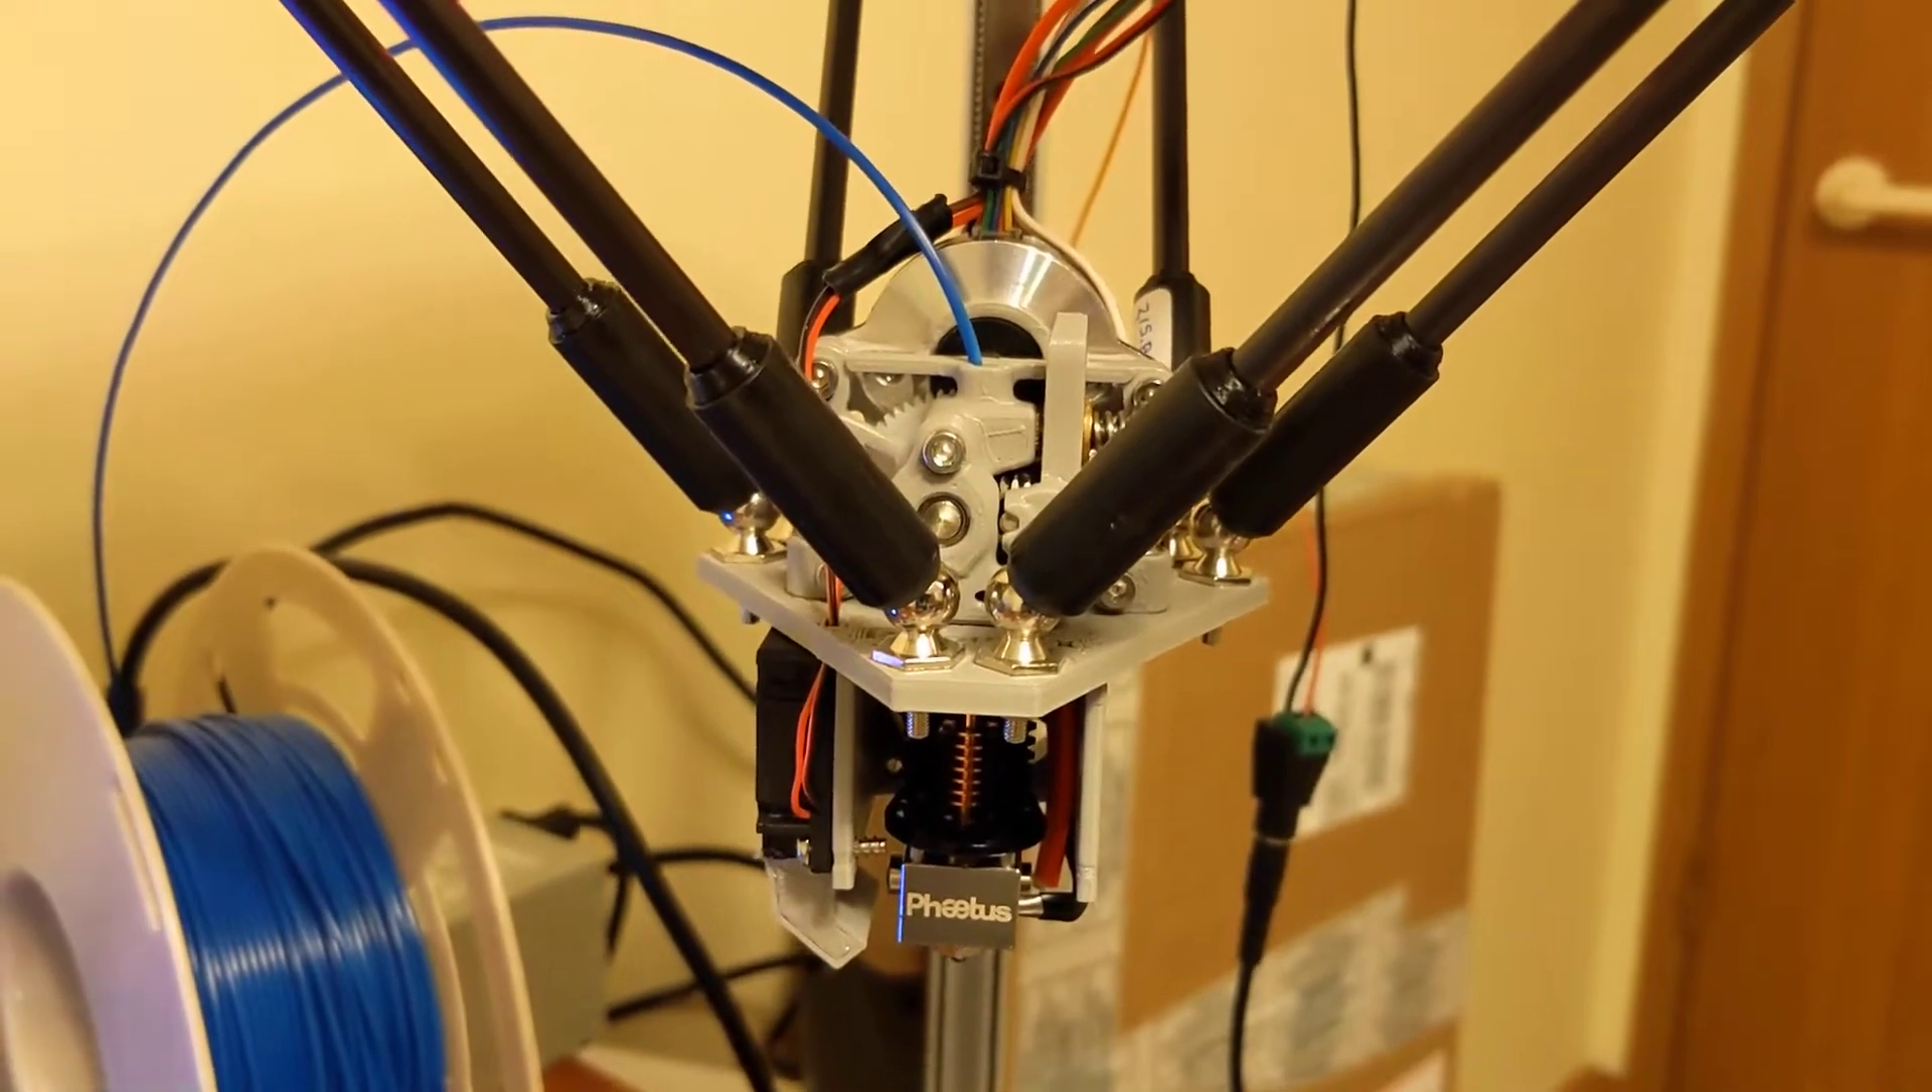I now have the effector and direct drive extruder mounted to the ball arms here.